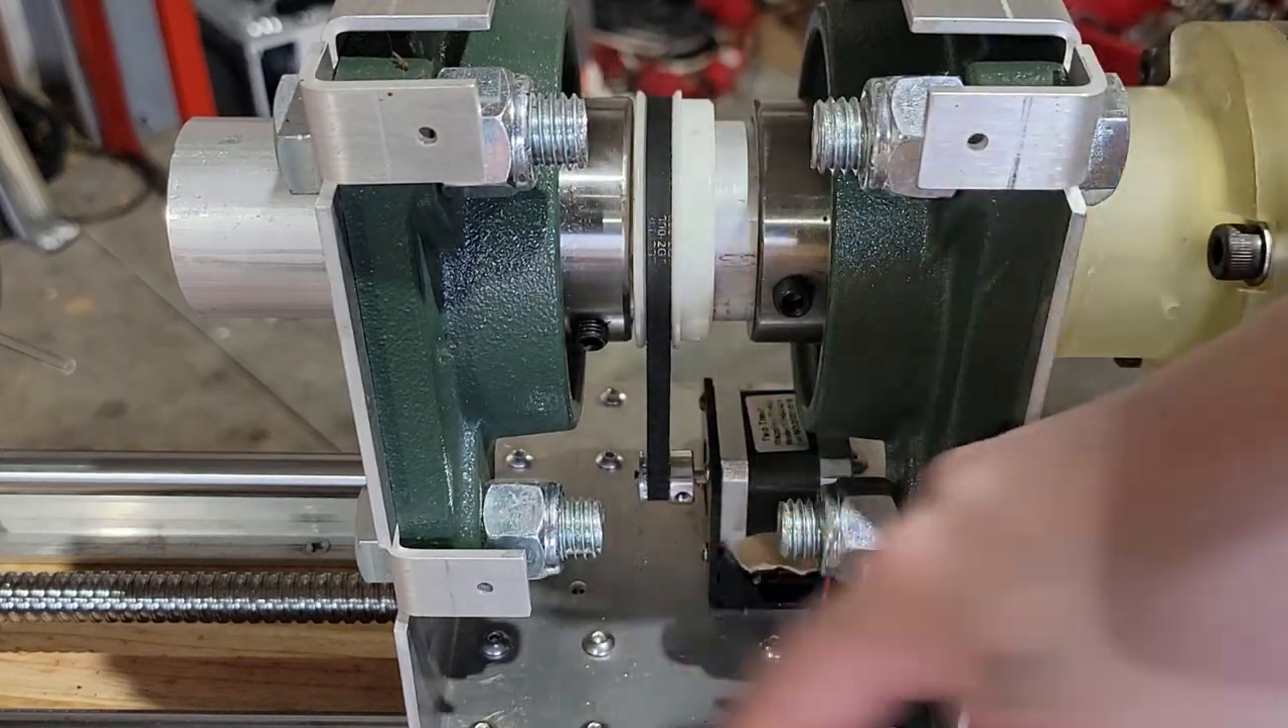Here inside the headstock you can see I have a 3D printed pulley that's mounted around the bore of the lathe just like I designed in CAD.